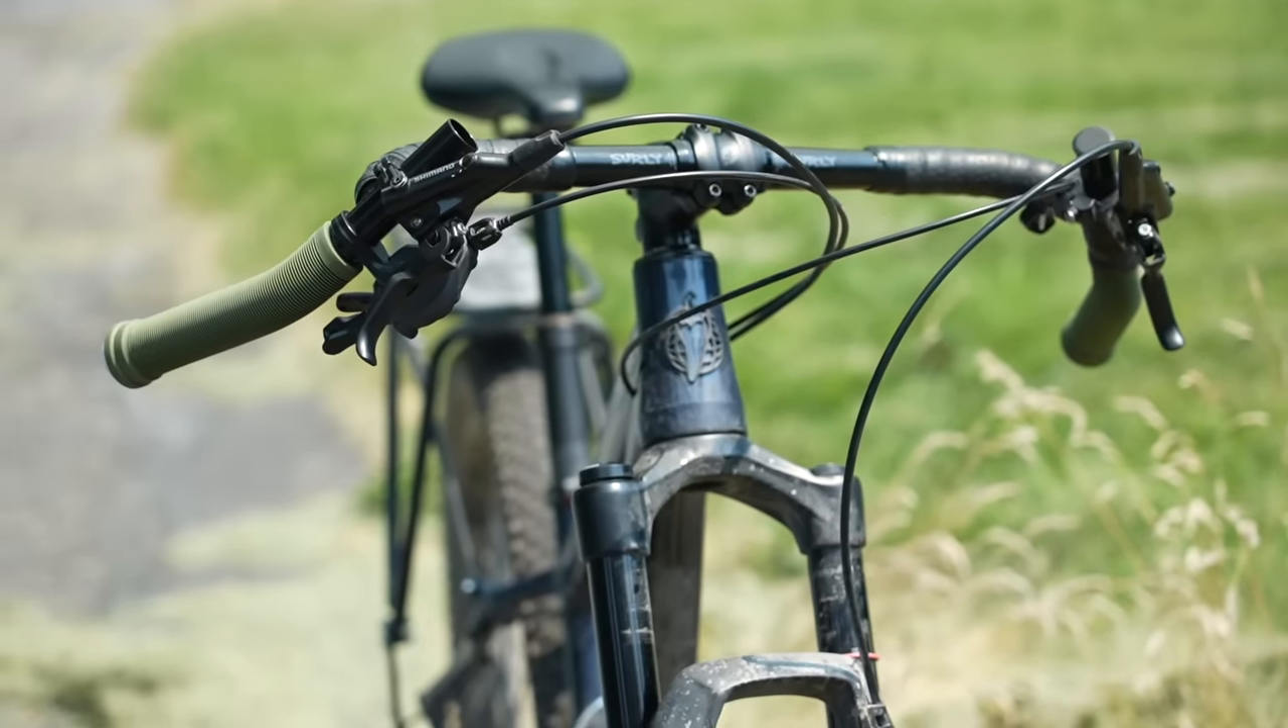All right, everybody, this is the final product, the corner bar fully mounted.